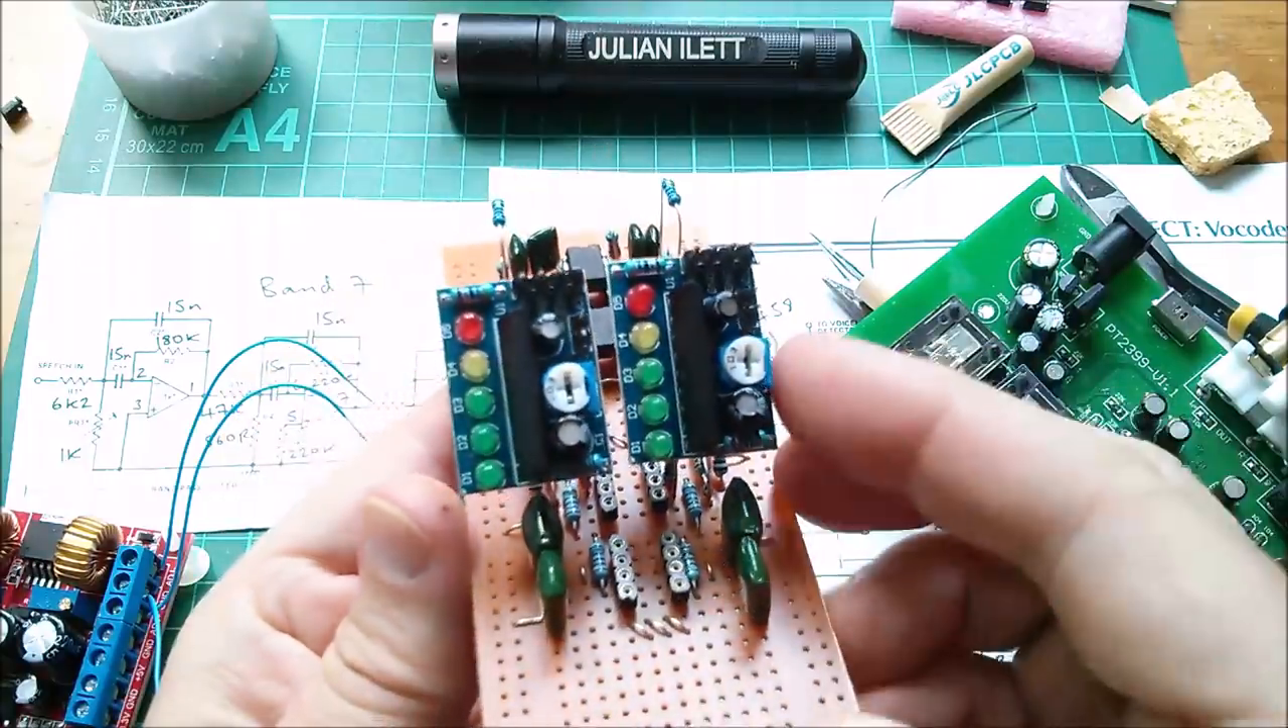Right, I've soldered these two VU meter boards on there.